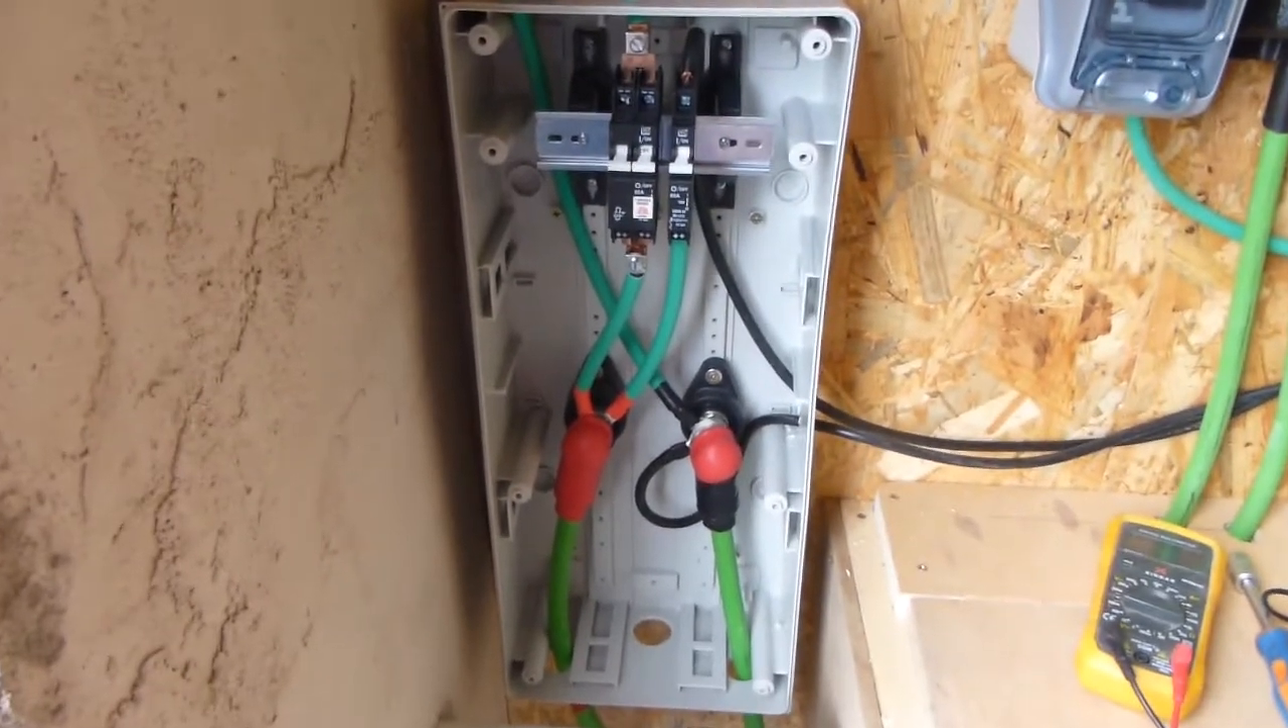I've got the box on the wall. I've got the breakers in.